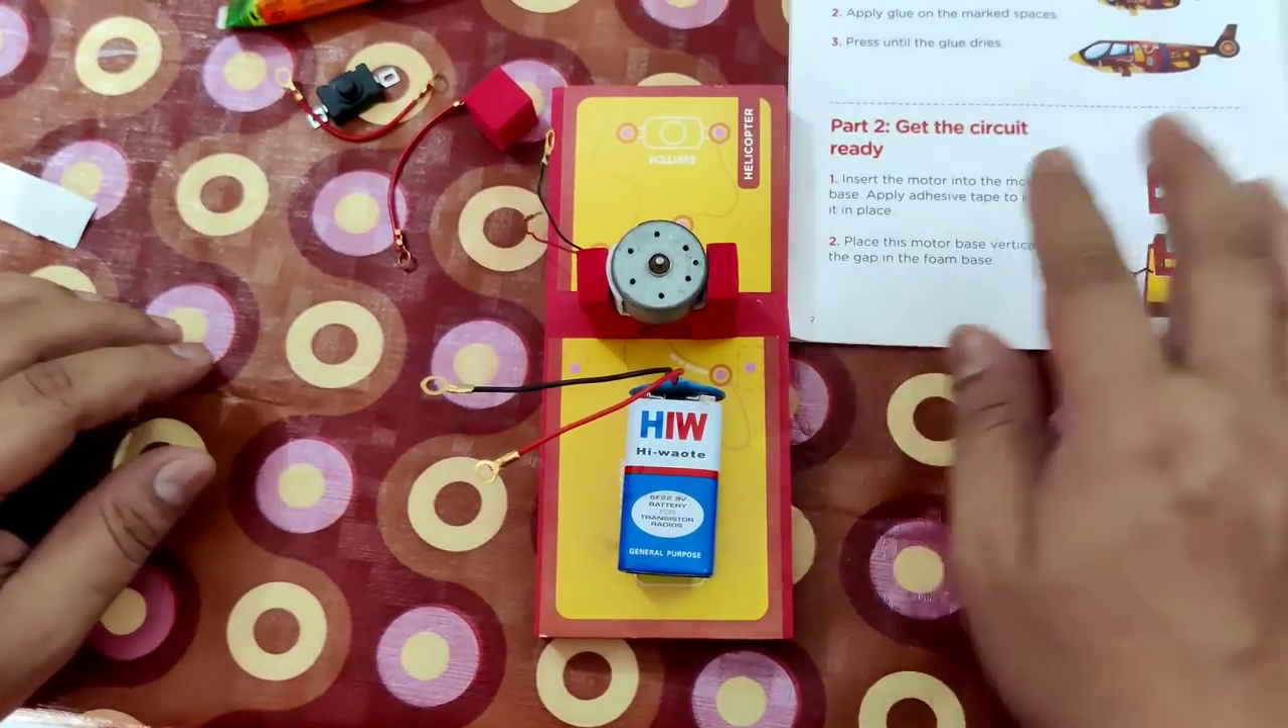Our motor is on its place now.